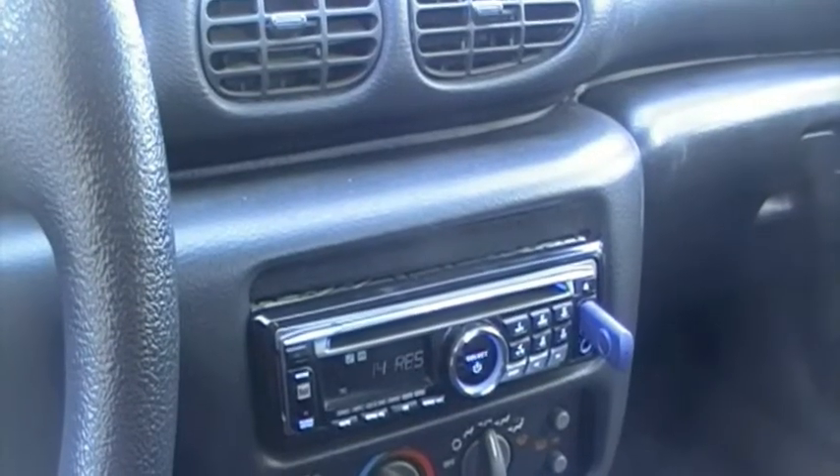Got a nice CD player I installed.